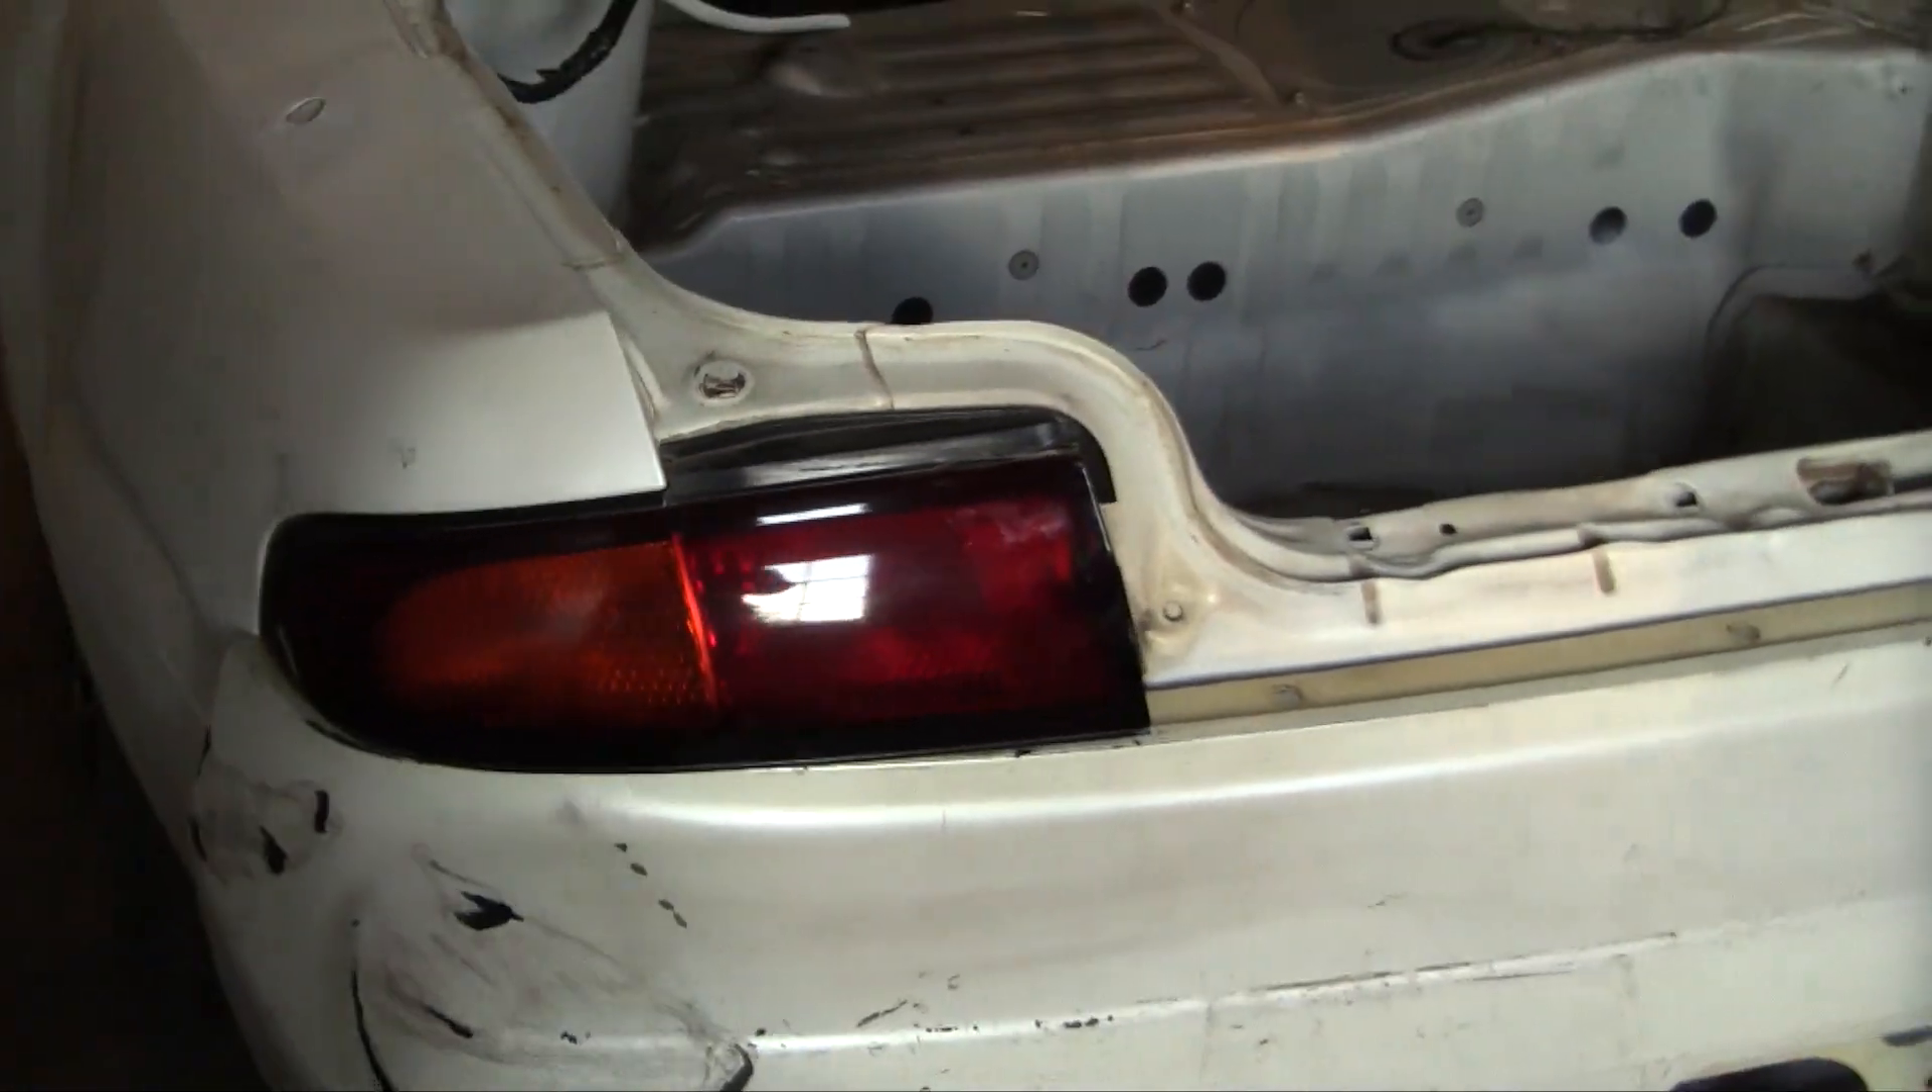Uh, the taillight lines up now.